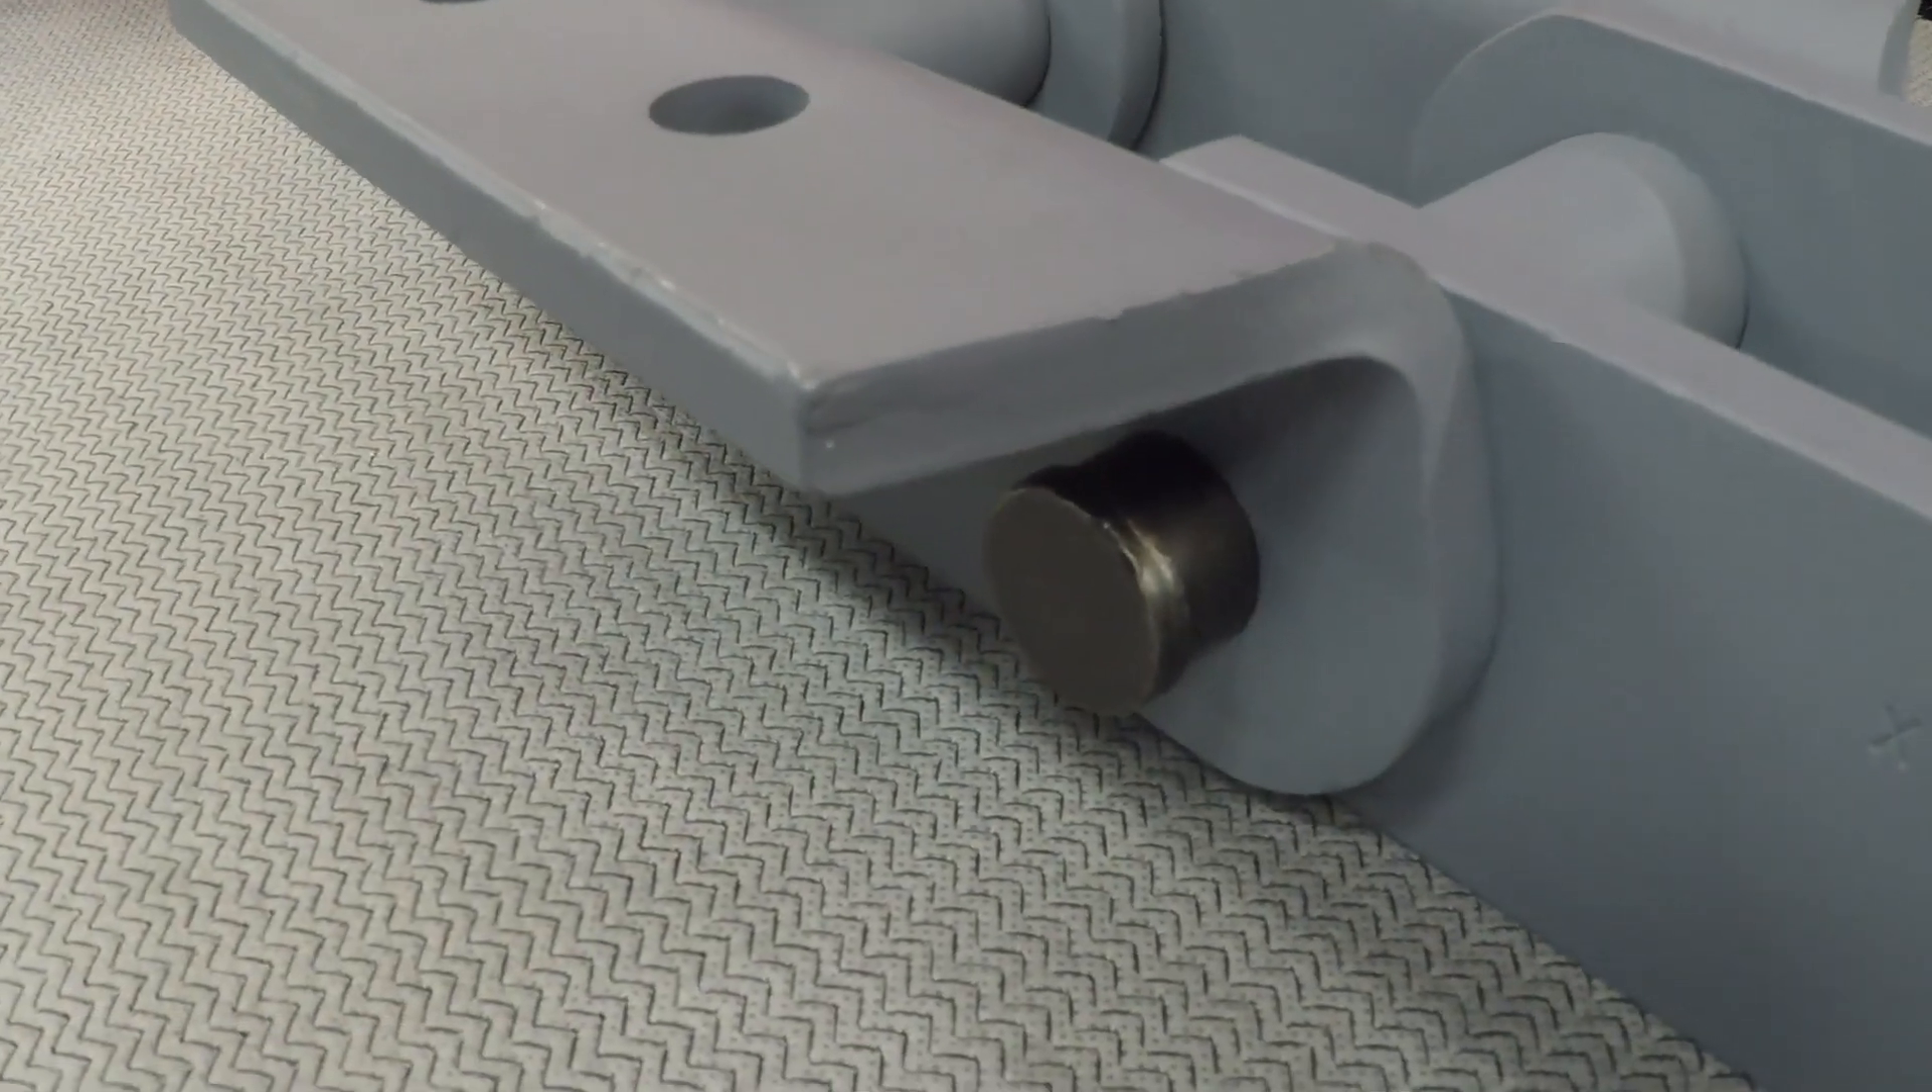So if you'll see here, you can see that we've got this pin started into the chain, but it's not completely pressed in yet.